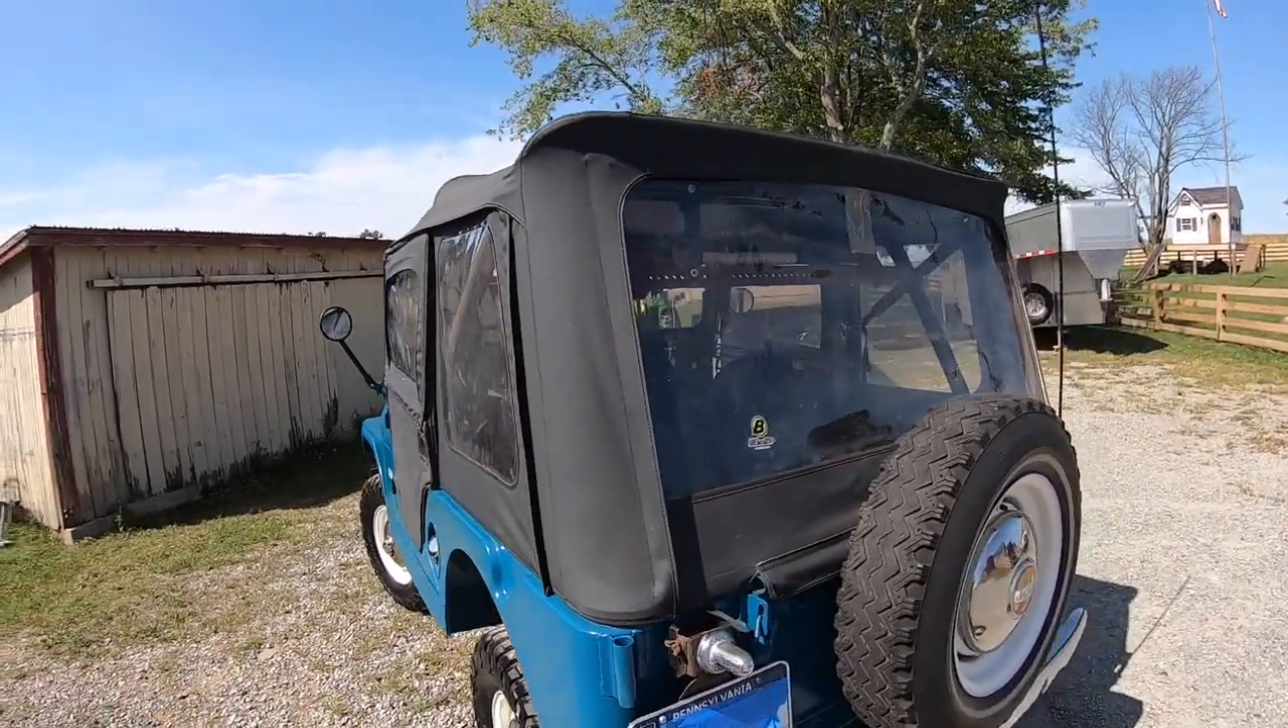So there you have it, there's the install of my used Bestop super top on my 1965 CJ5, on in time for winter and for fall.